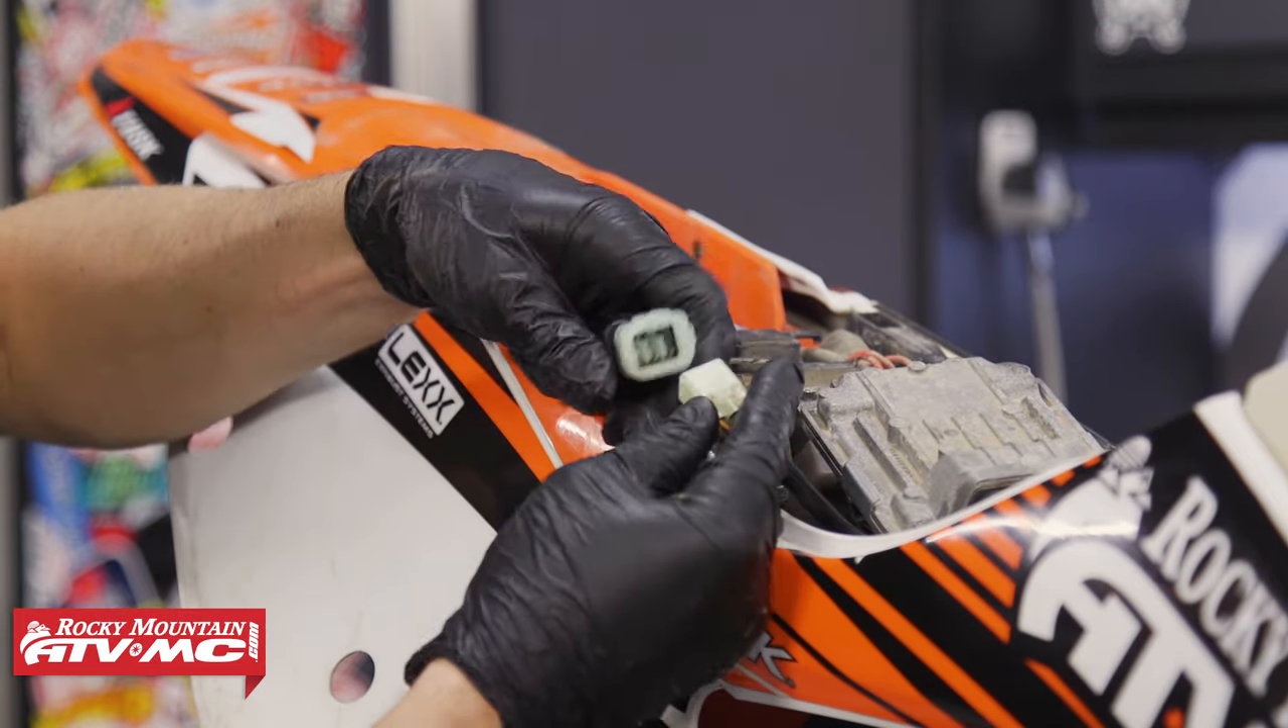We have our wake-up plug we're not going to connect this yet.